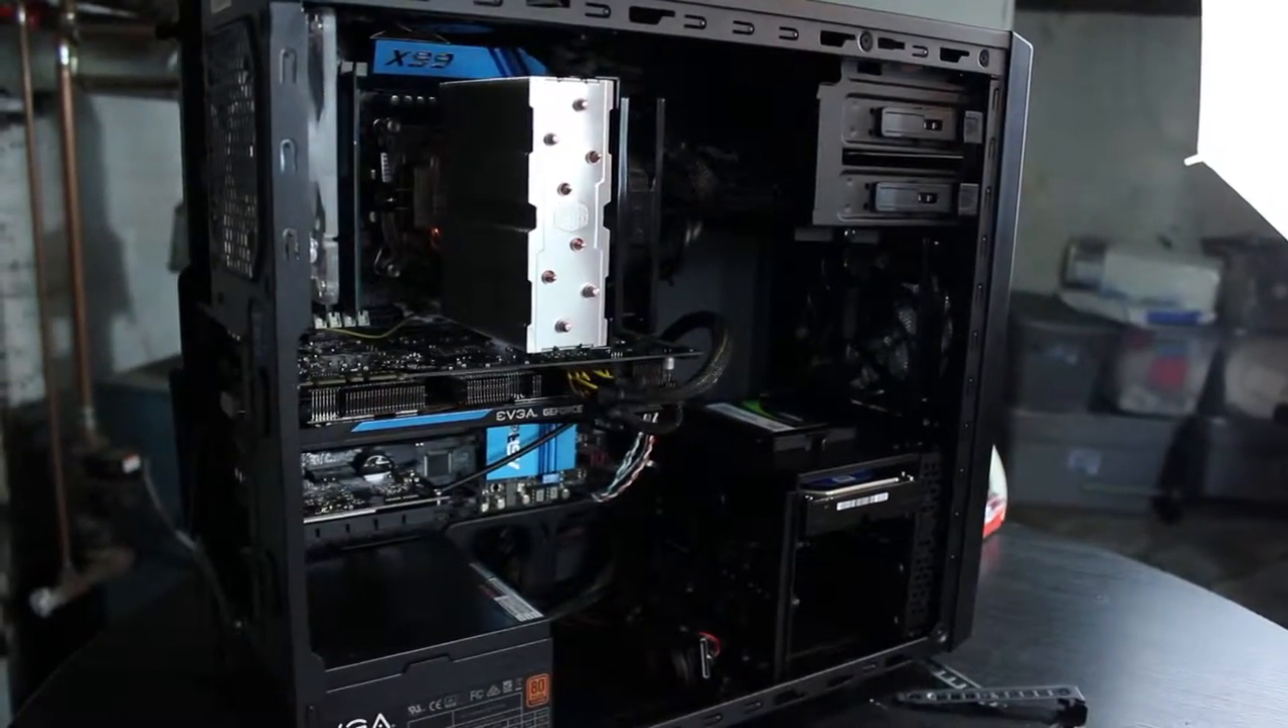Alright, hey guys, that's looking good to me. Alright, the graphics card is now in.